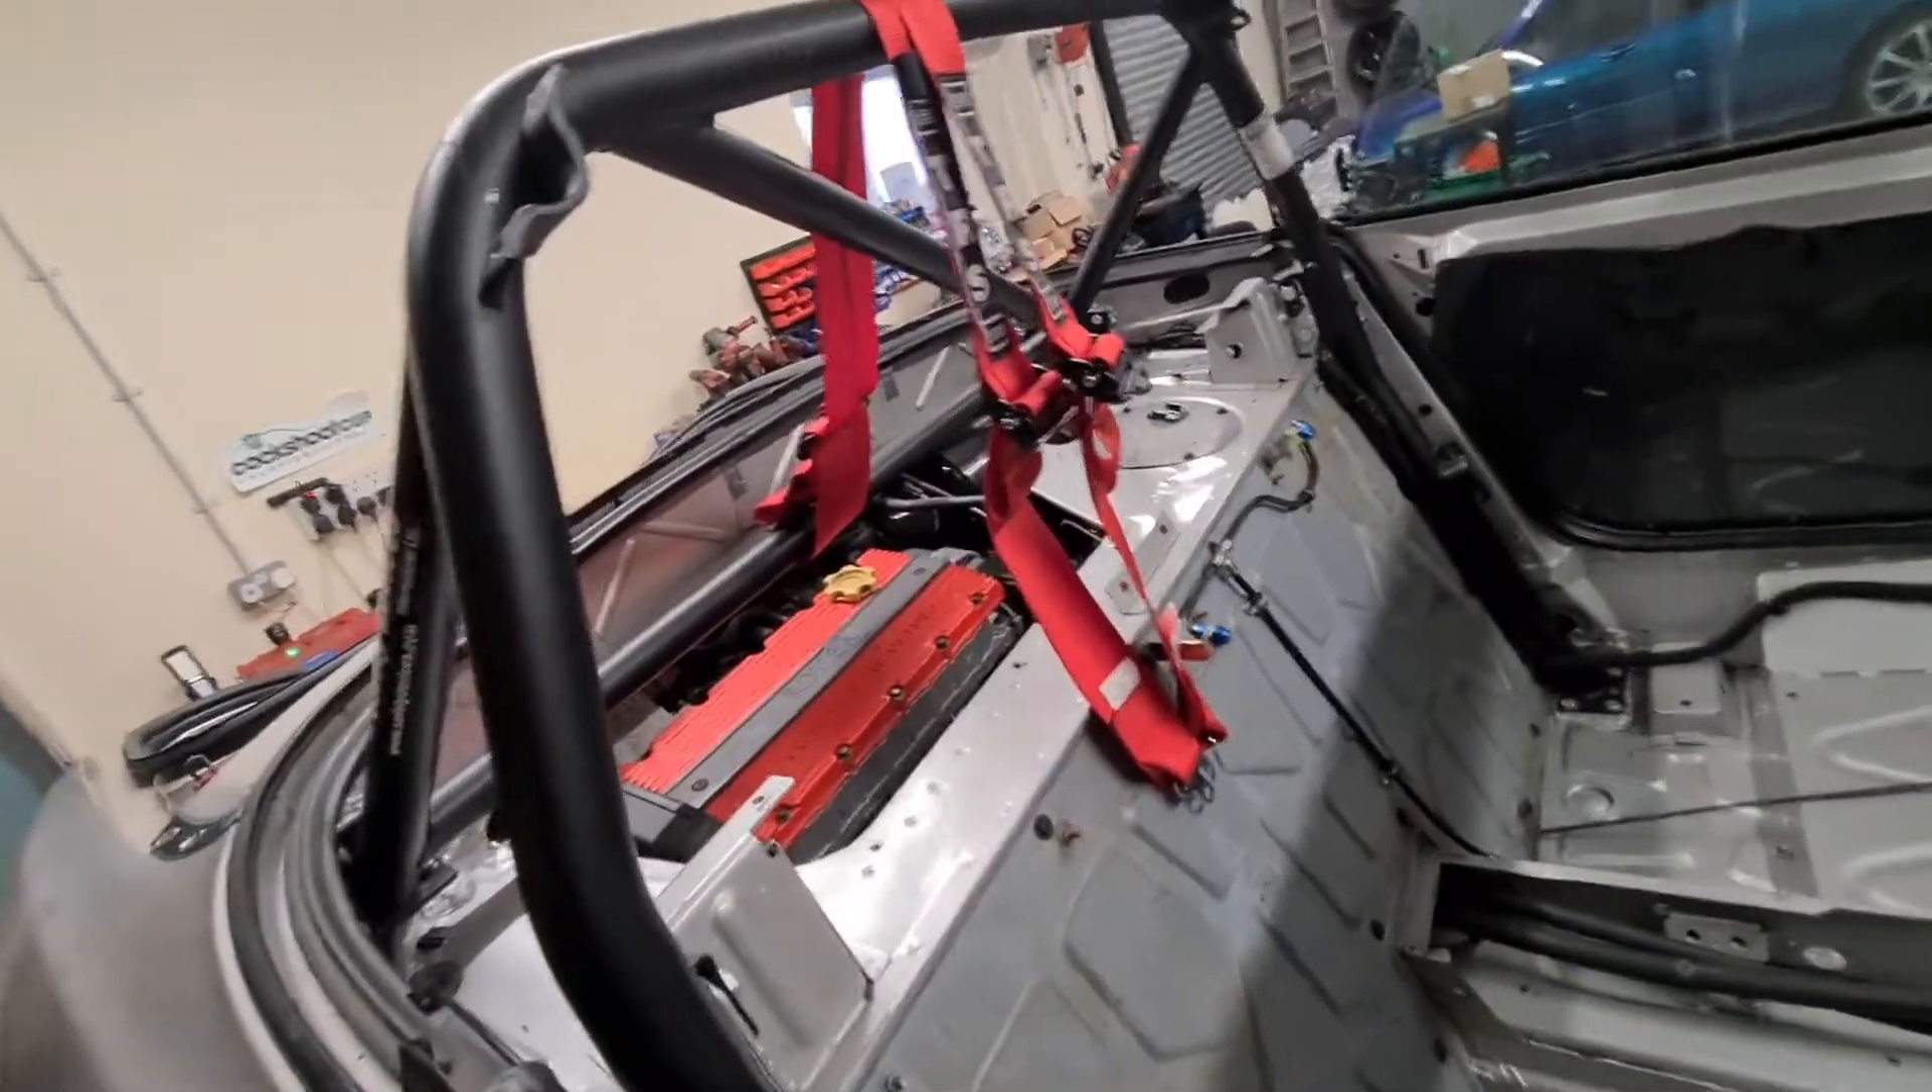I've put the roll cage the back half of the roll cage back in.